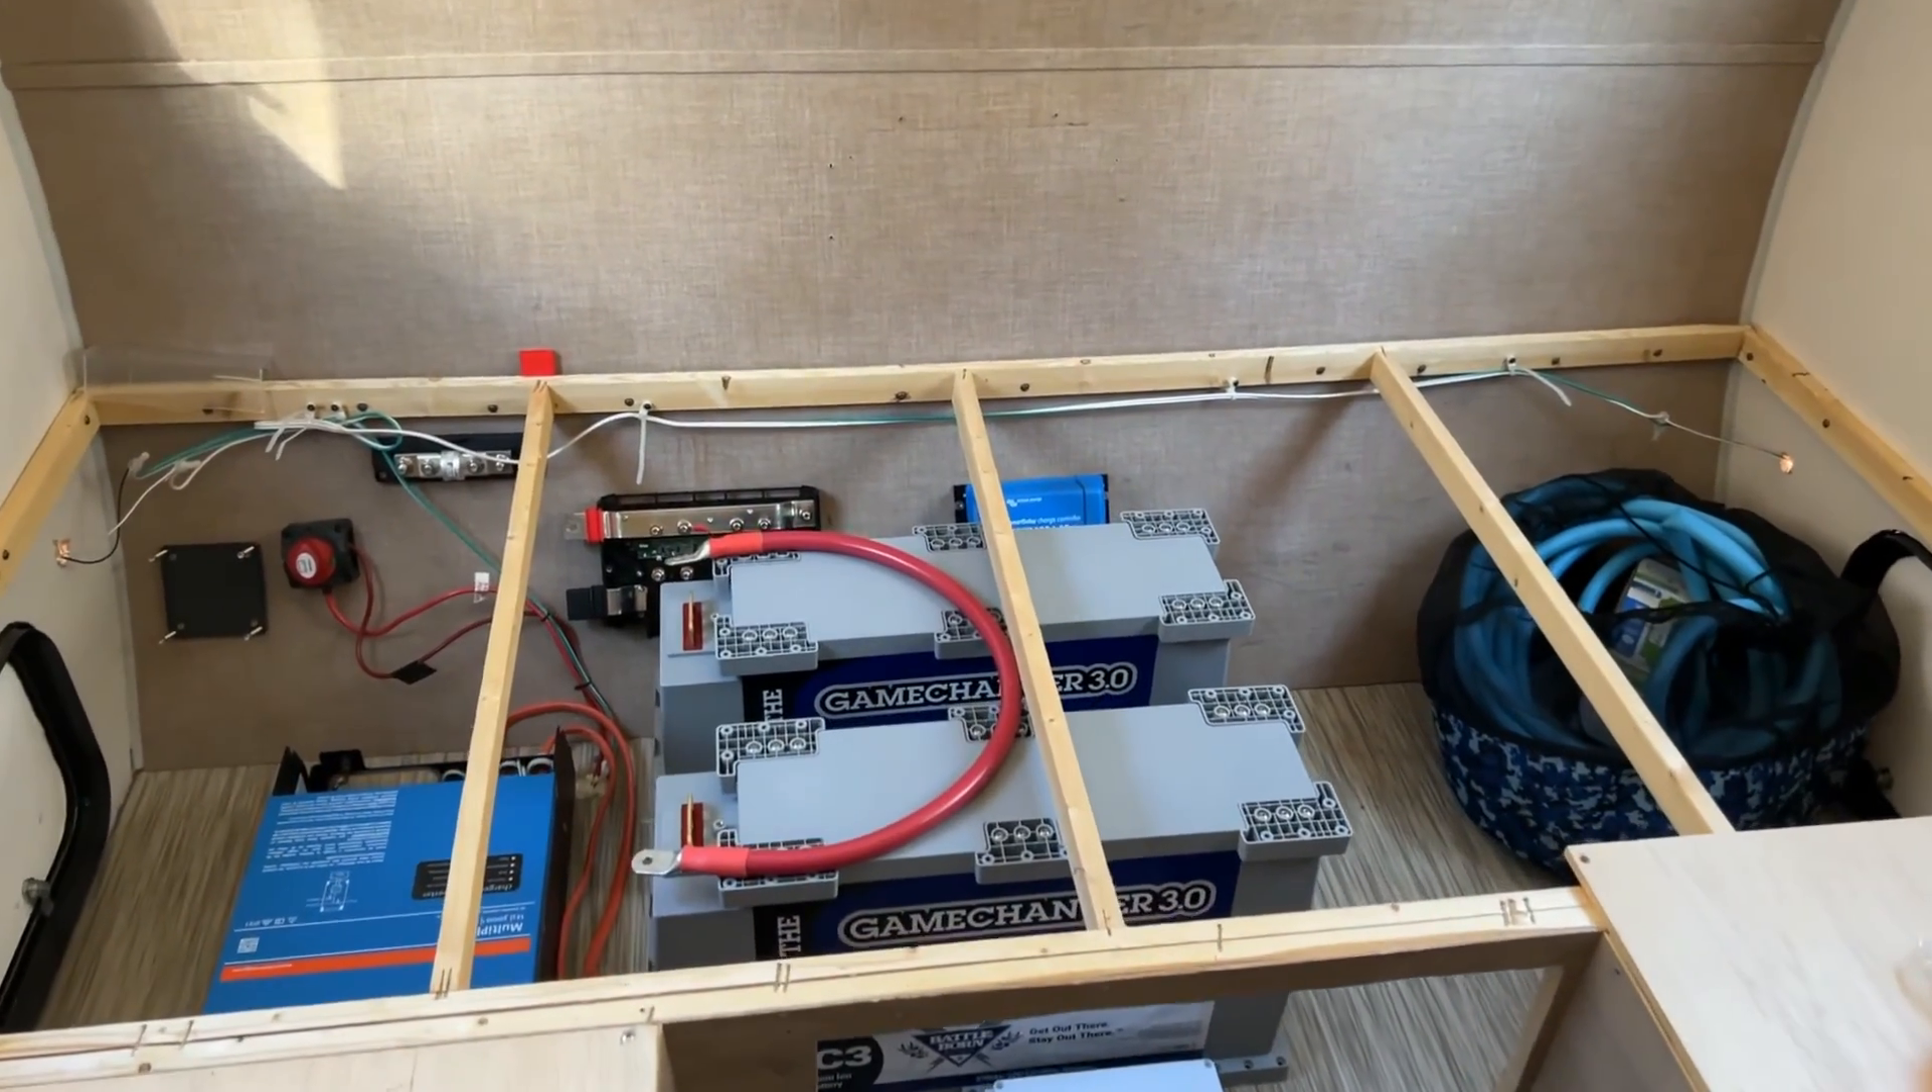Now we've got, uh, our battery packs in place. Got our batteries there. We got the inverter.